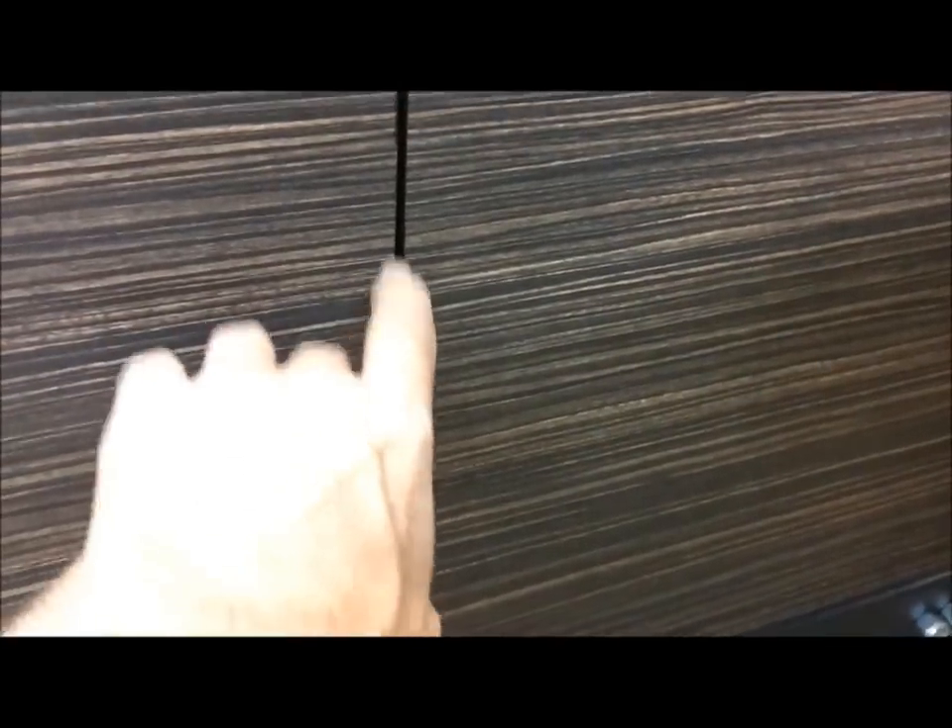I worked hard to get the grain to match so they line up.